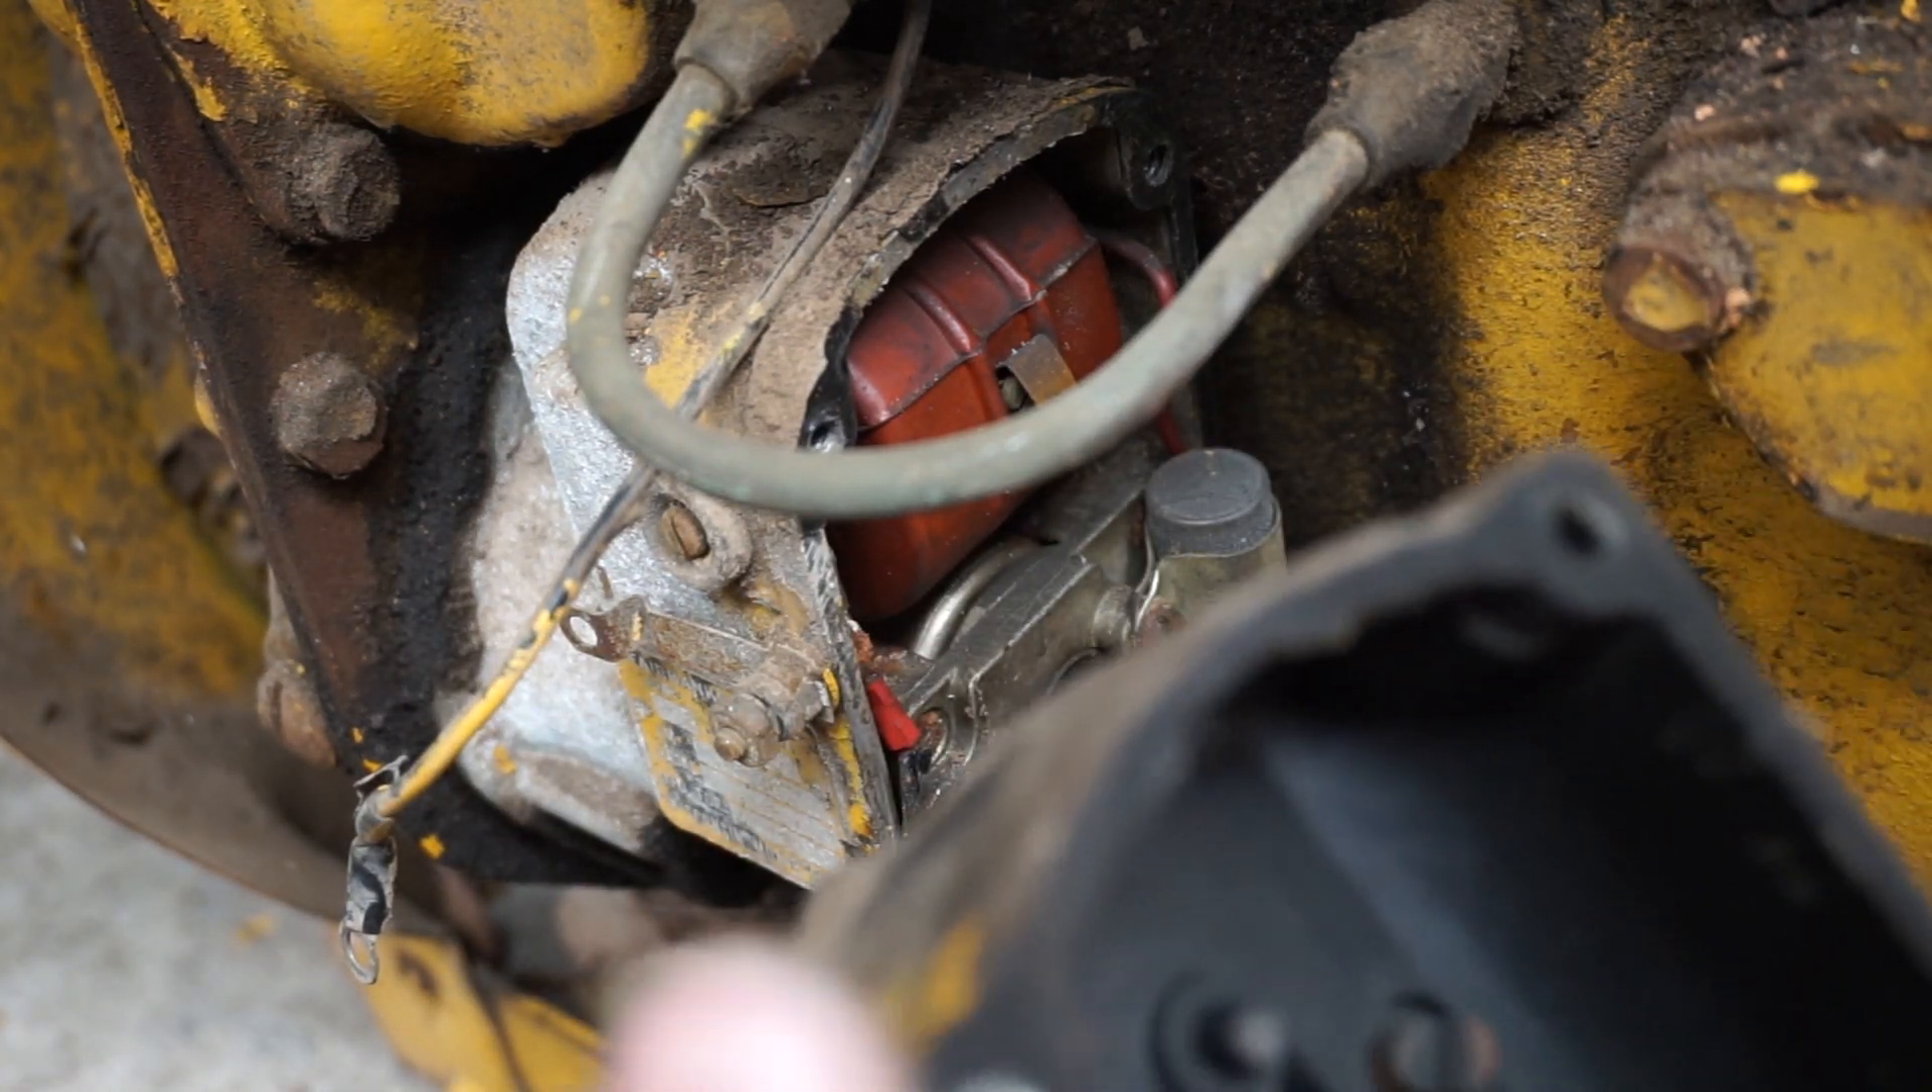All right so I've got the cover off the magneto.